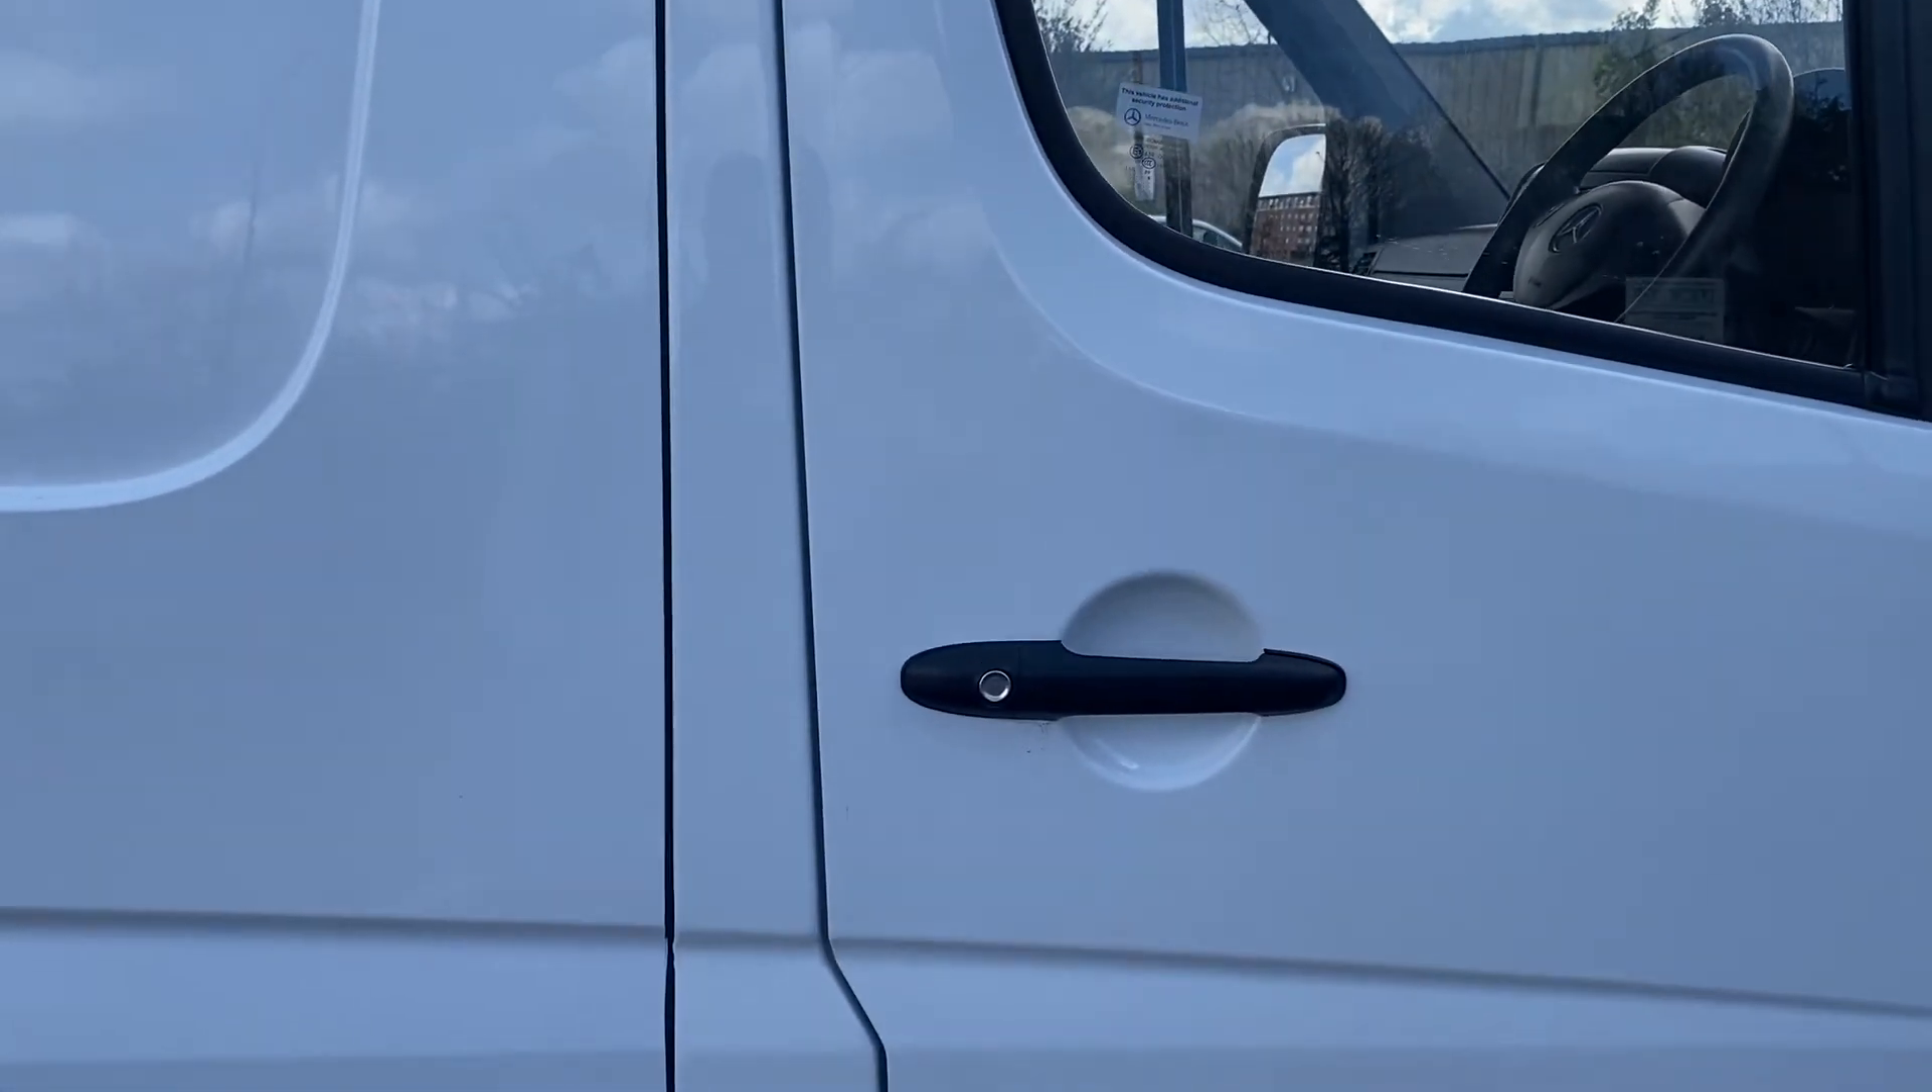Have a look at your panel gaps. It all lines up nicely, as it should.